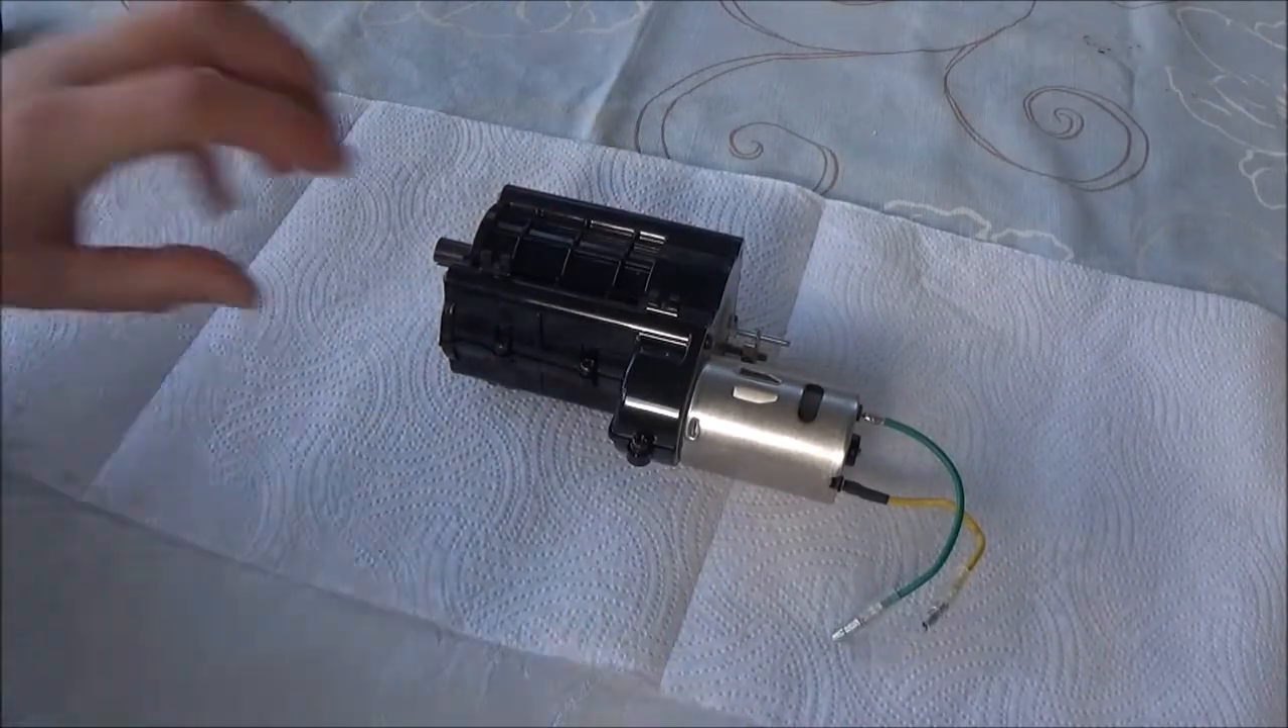OK, so I've got the gearbox out of the chassis.